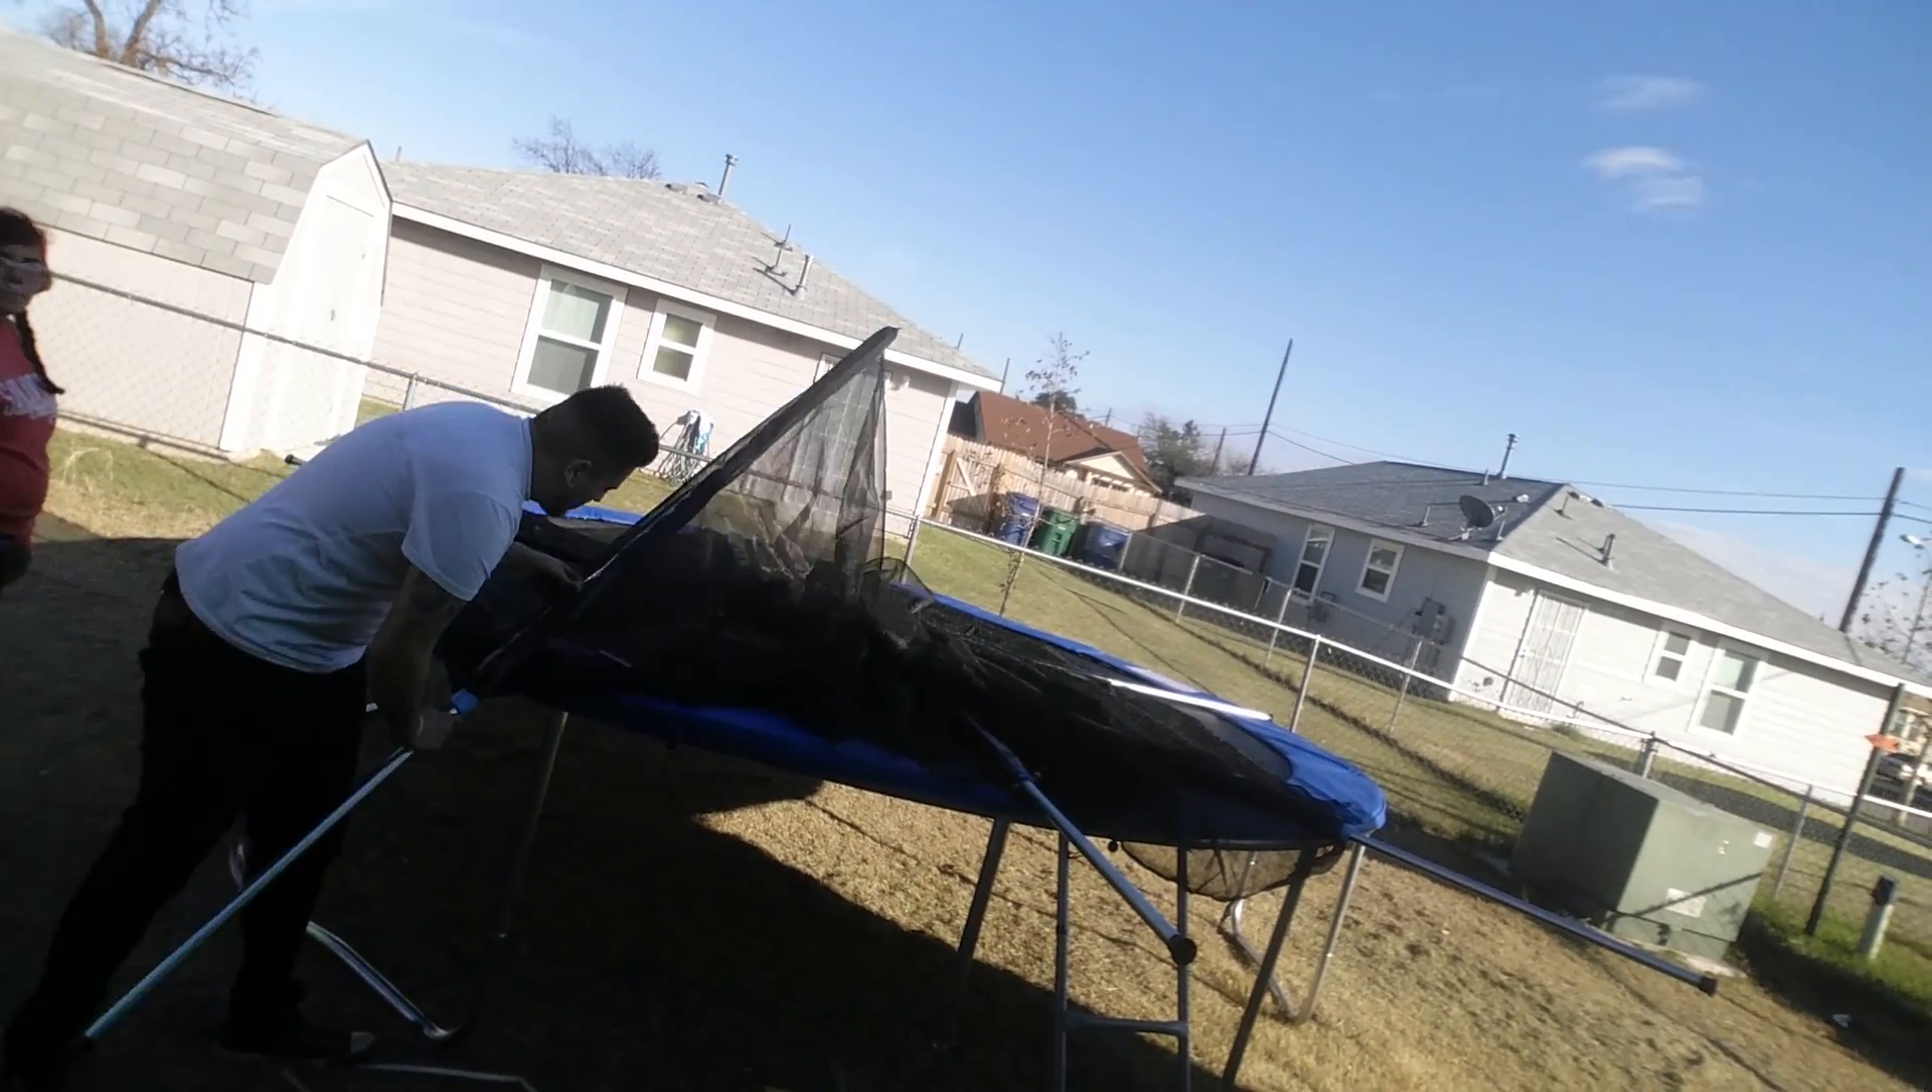Officially the first part of the net is going up.